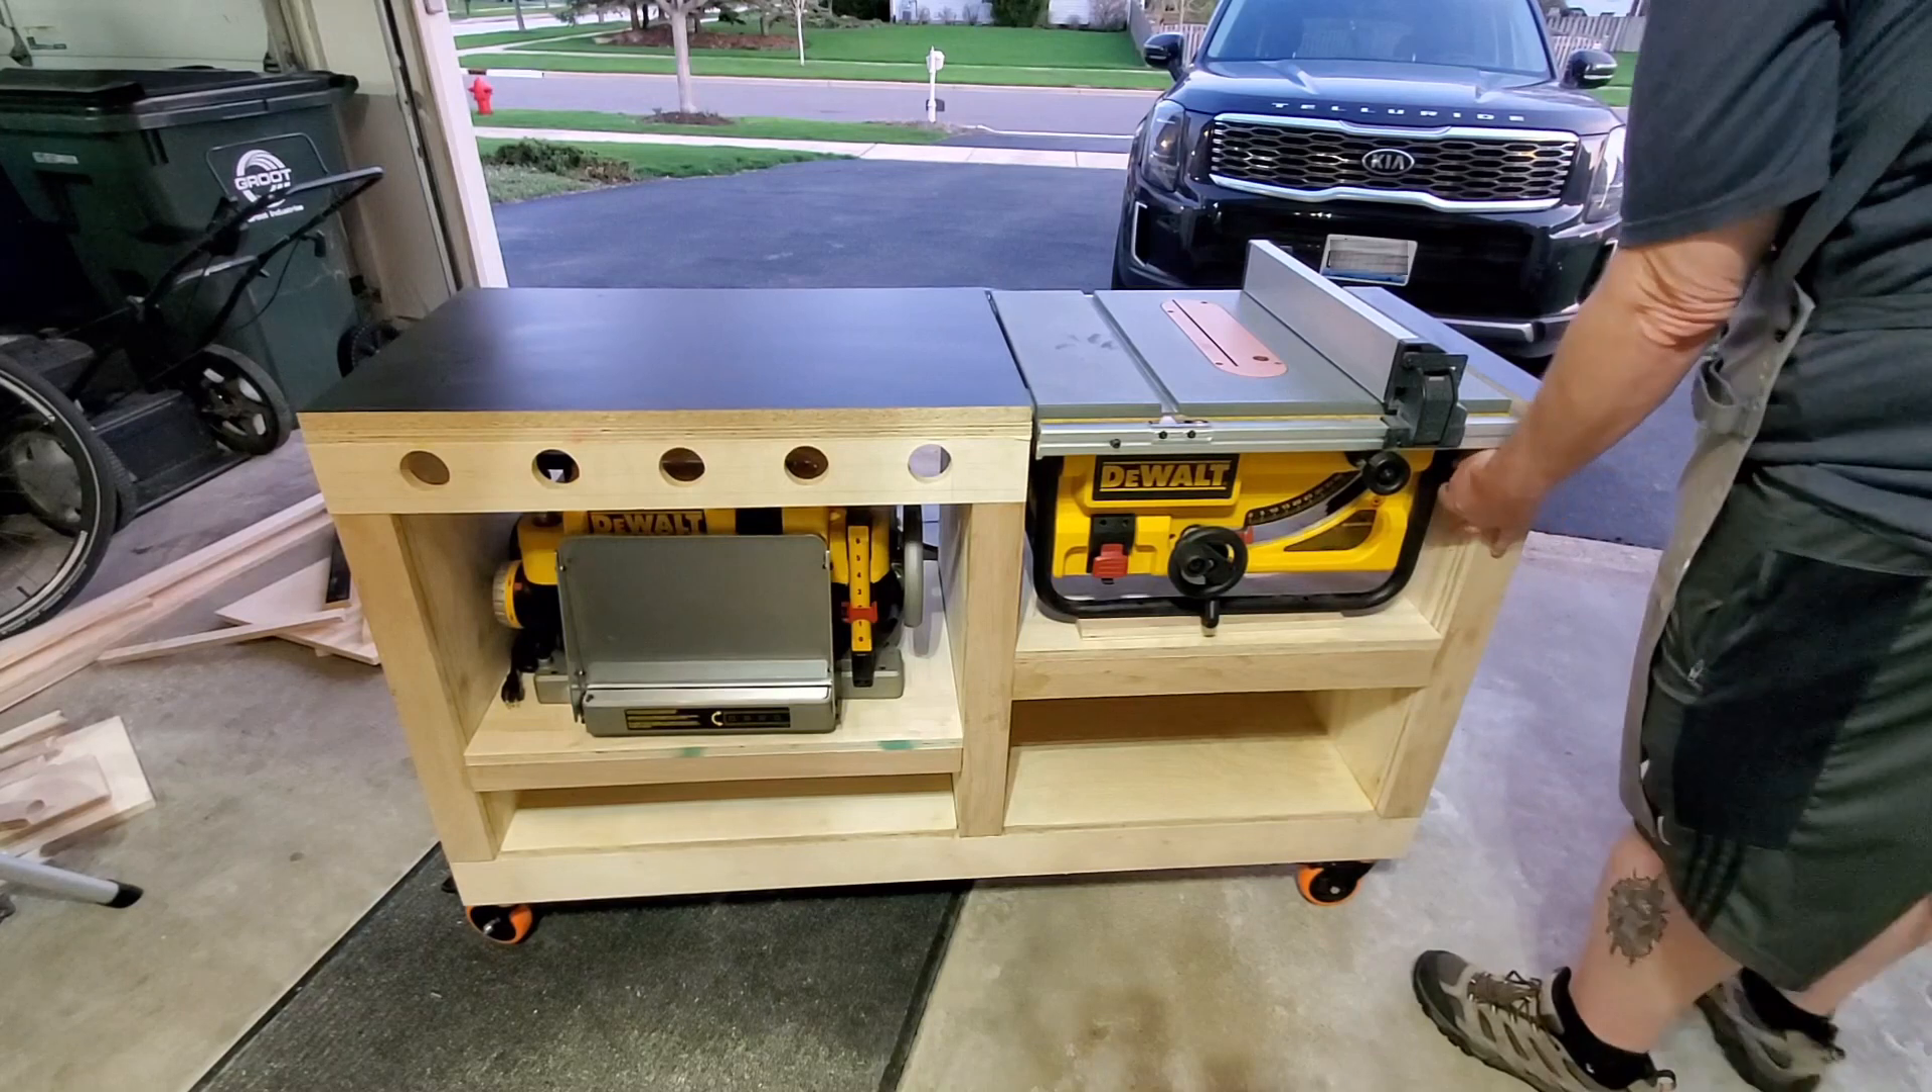Okay and here we go we have the tops on I've gone ahead and taken the table saw off its old base and stuck it in here temporarily so I could check check everything to make sure everything lines up.